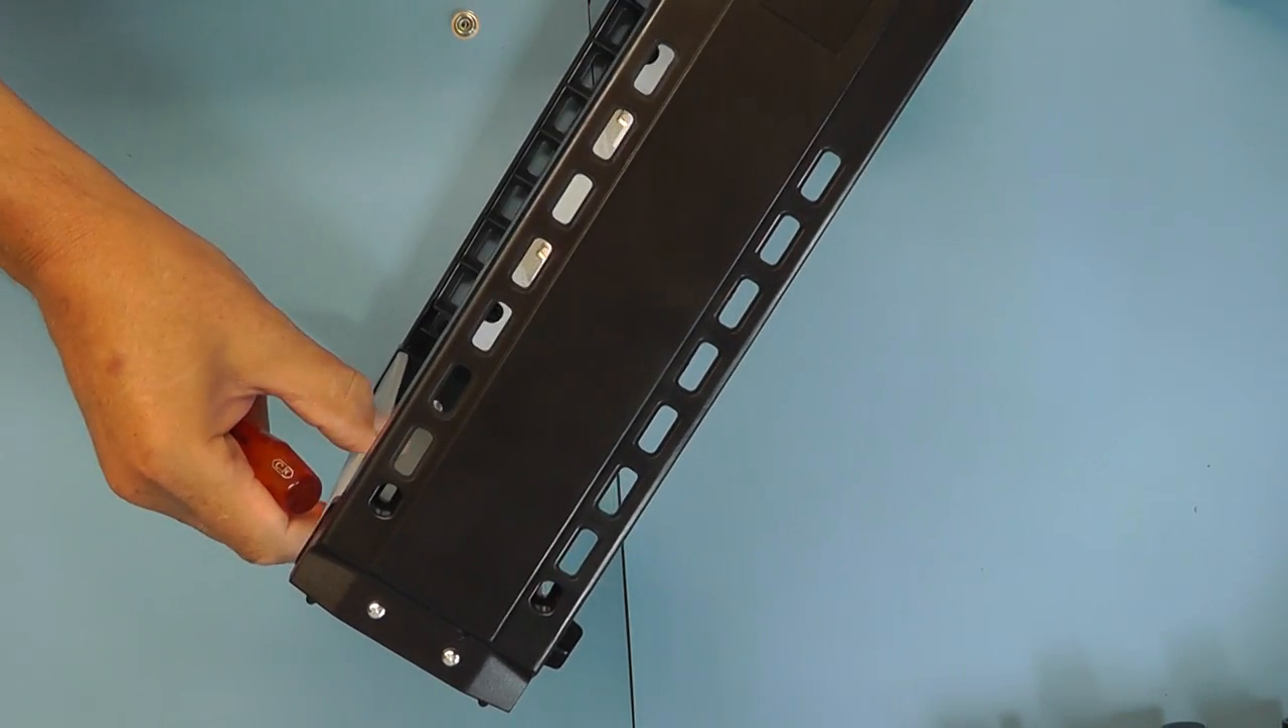I've bolted the bottom of the case on there, I've got two nut and bolts there drilled through and bolted through to the inside.